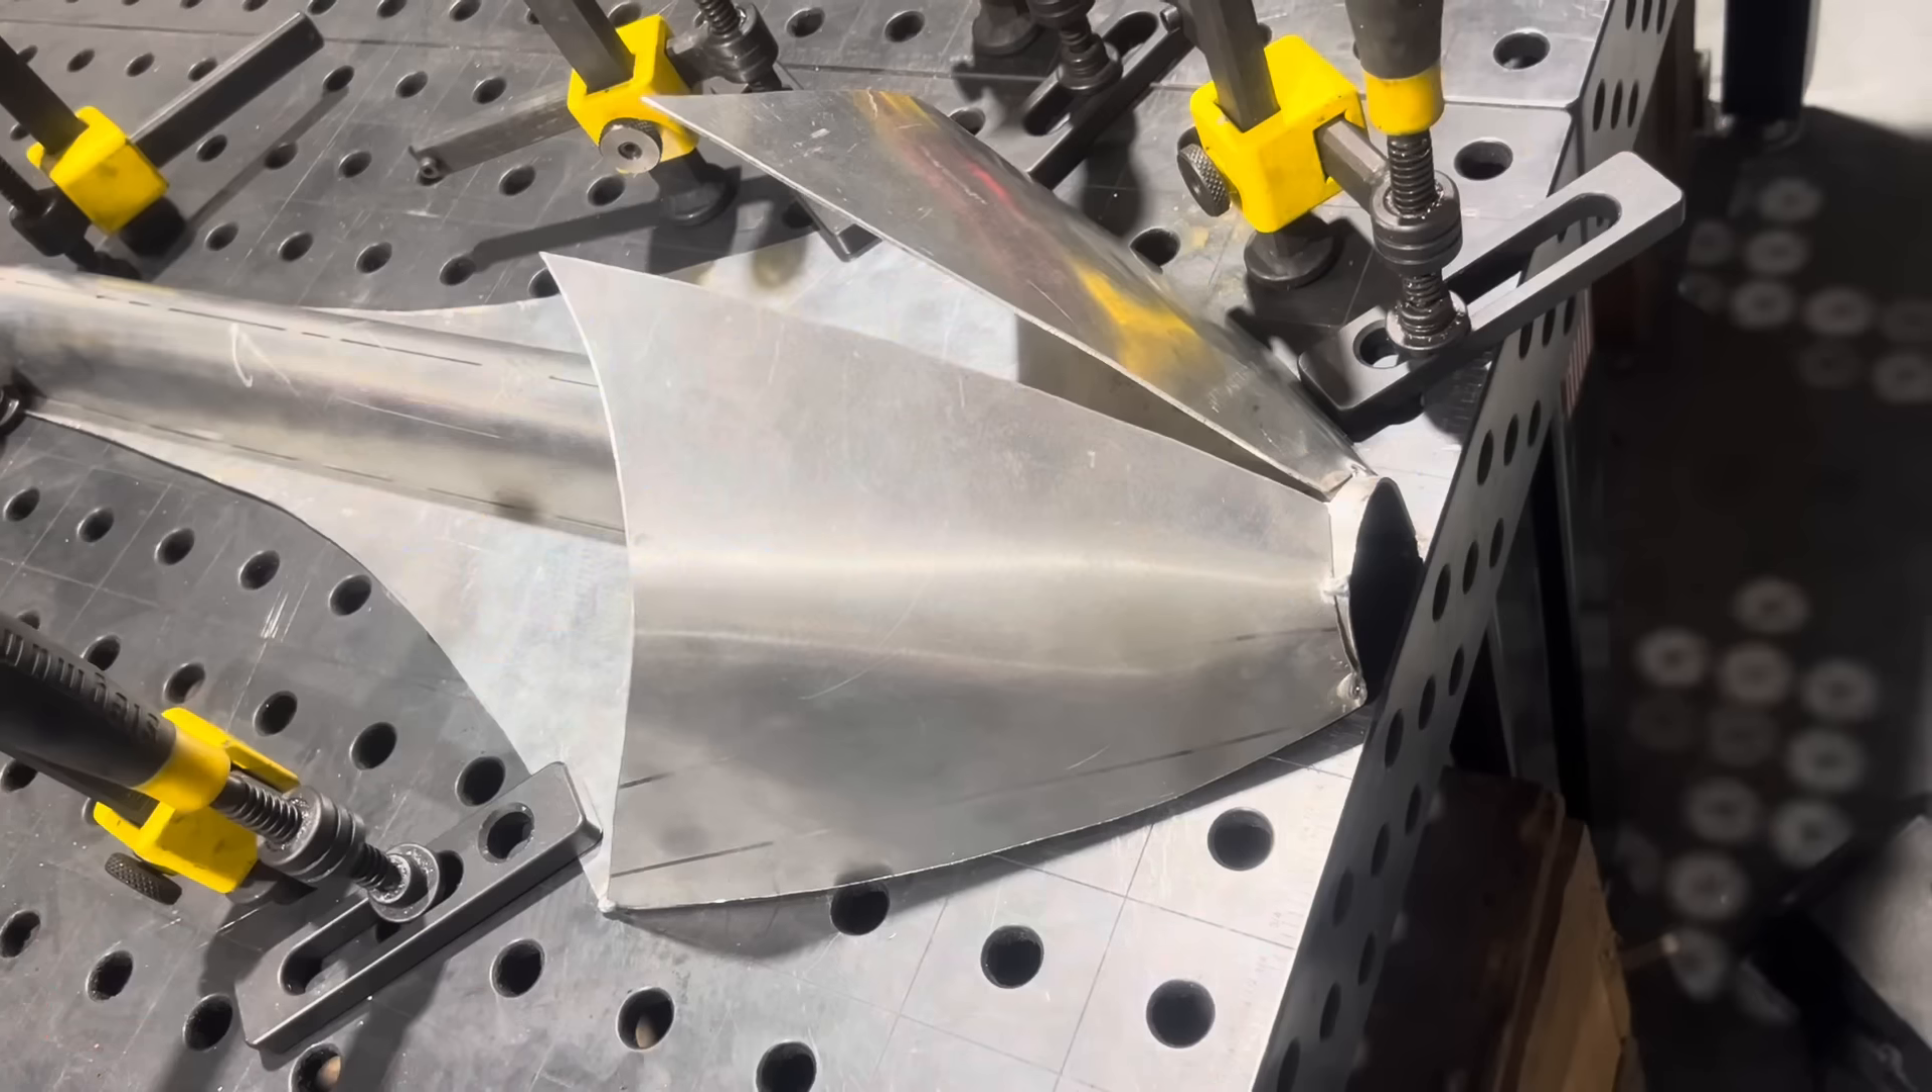And so, there's those two front panels bent and tack welded onto the tank.